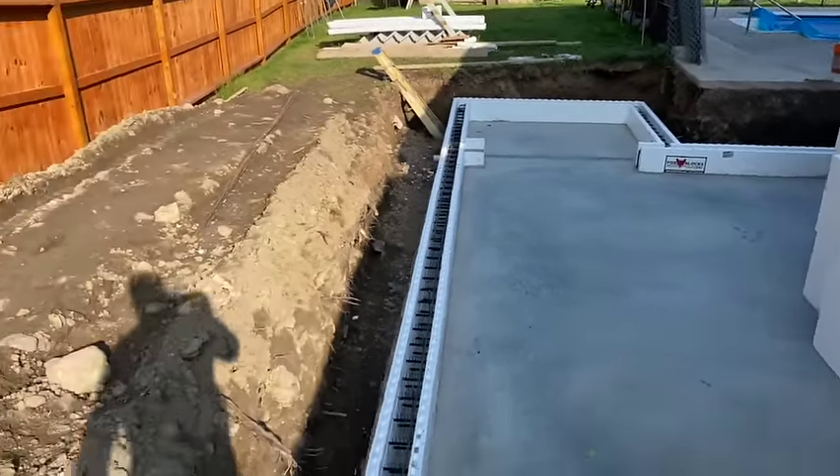We got our floor poured we got our first course of block in.